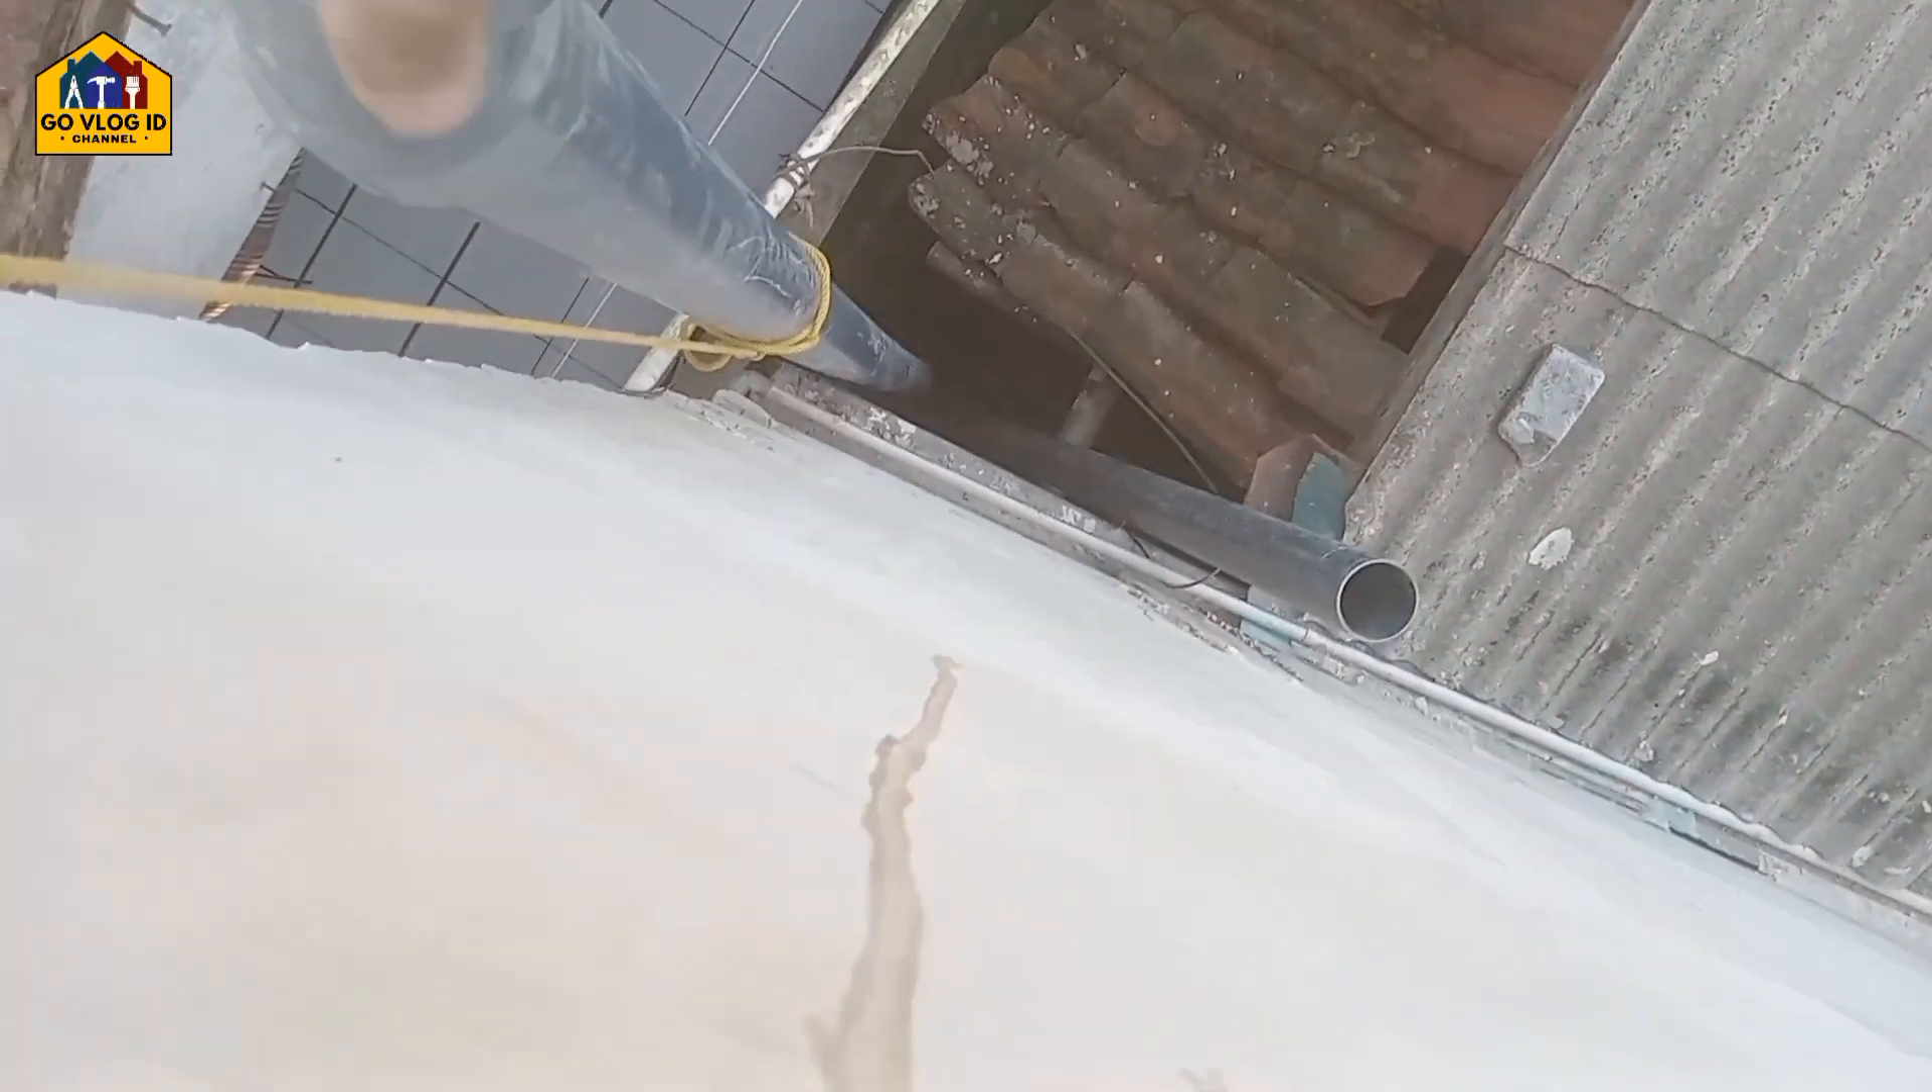Dan ini untuk pipanya kita belum kita sambung ya.